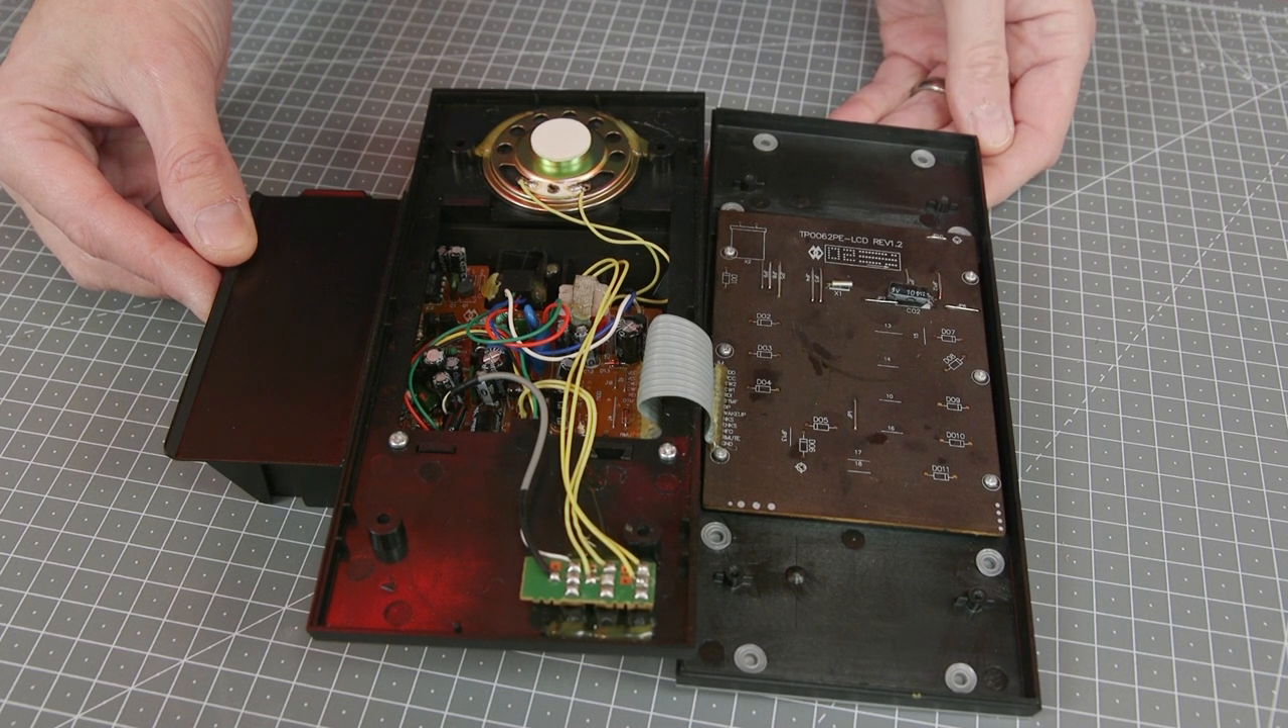A few screws later and we can see inside the phone.